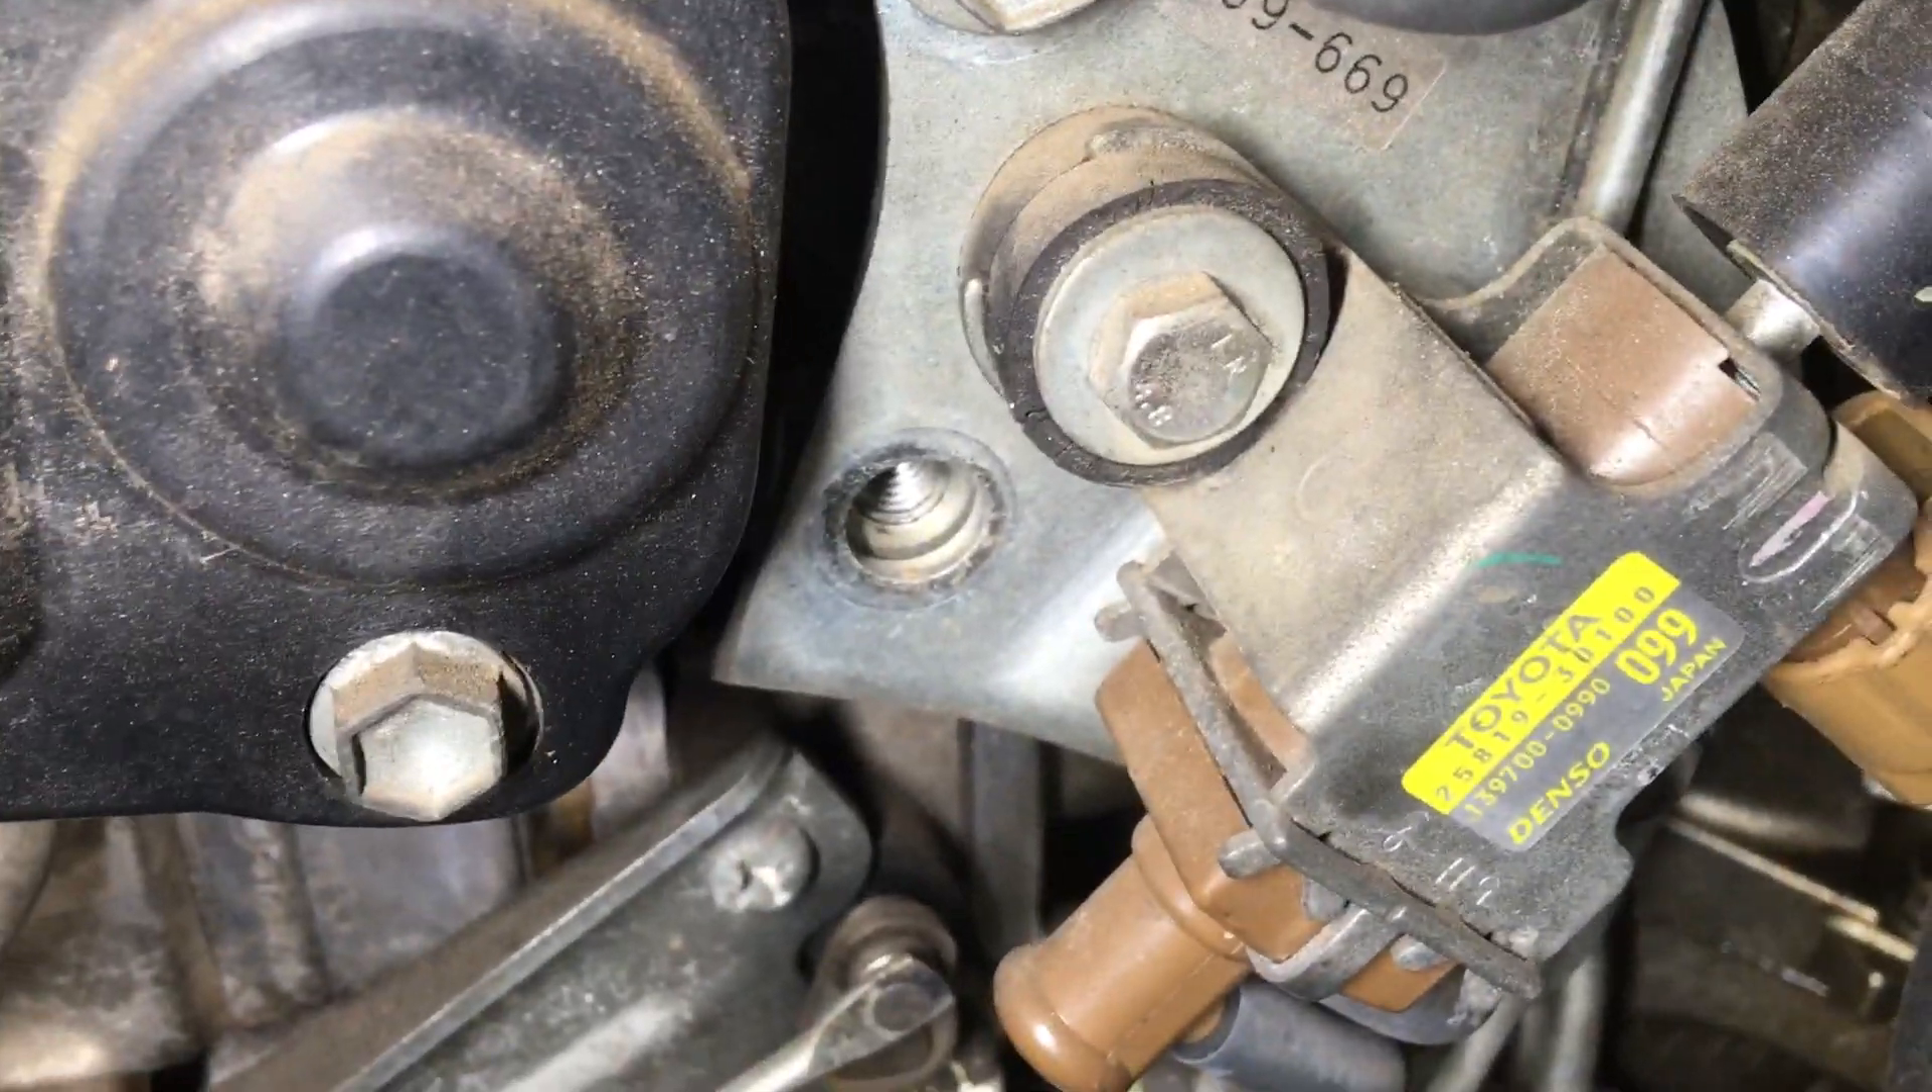There's a bolt missing centre of the picture.